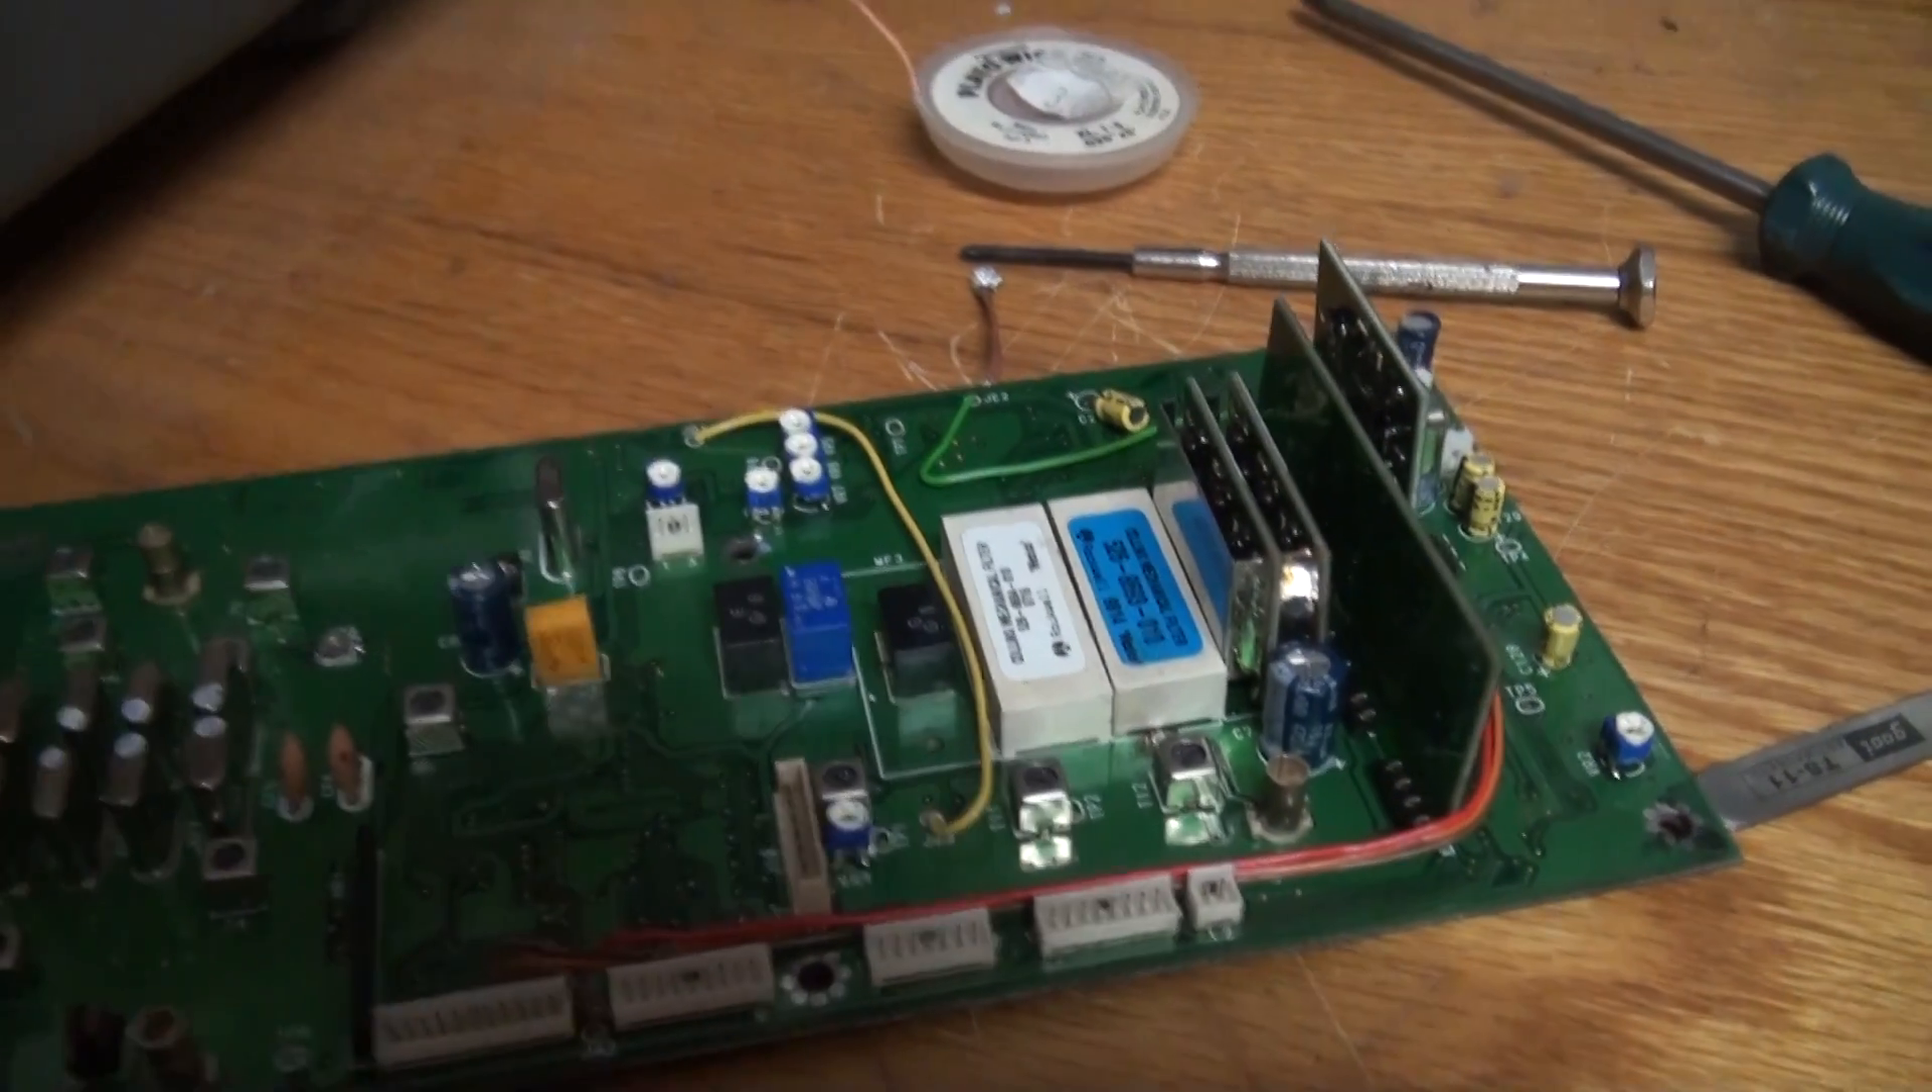I've now installed the filter that's that blue one you can see there it's the 500 Hertz CW filter.